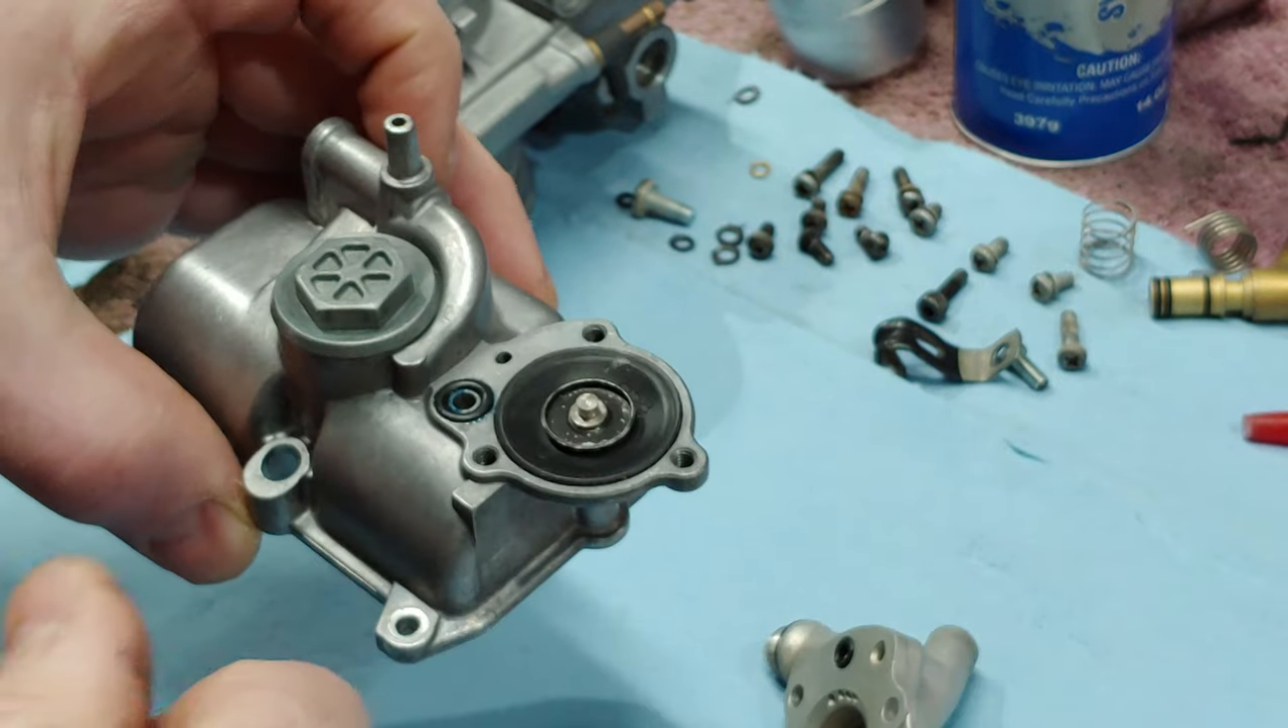So I was getting ready to put the accelerator pump together here. I already have the diaphragm in.